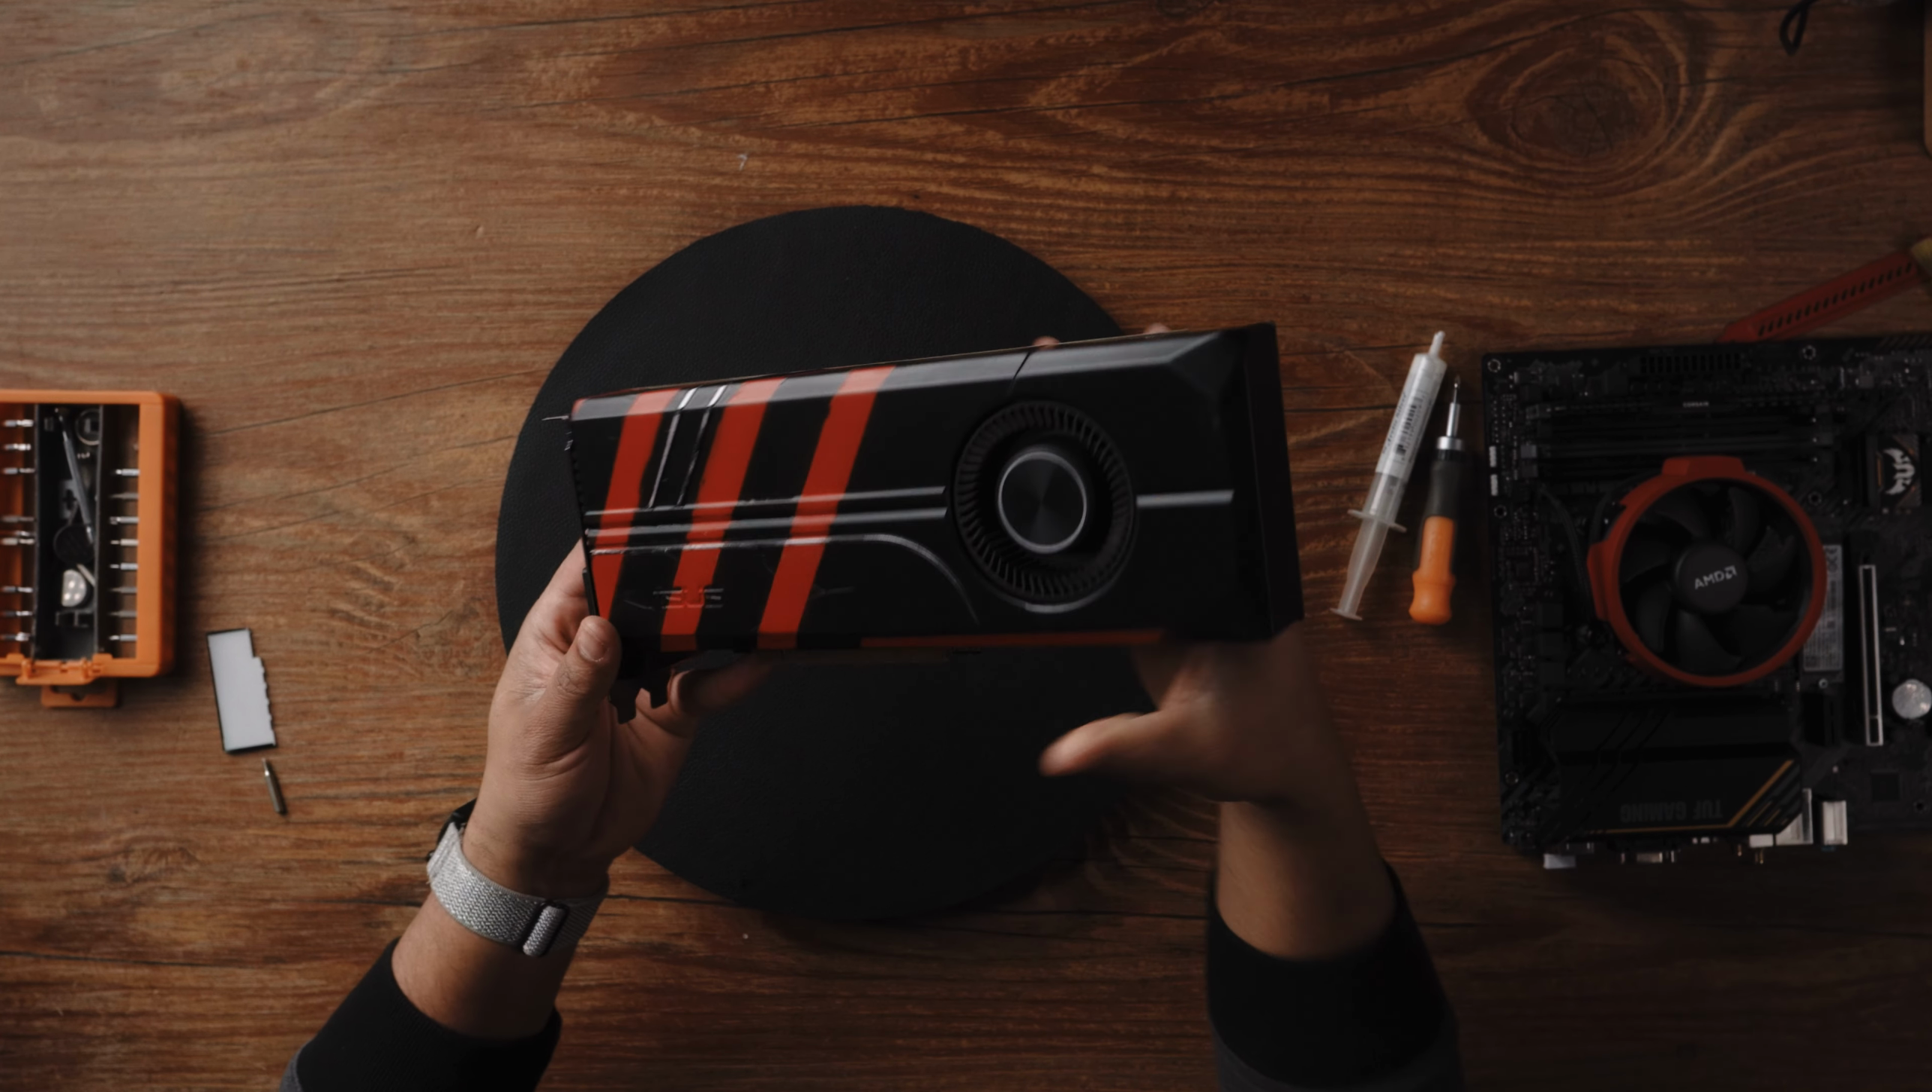Bueno señores, aquí está el diseño final ya de la tarjeta completamente ensamblado.